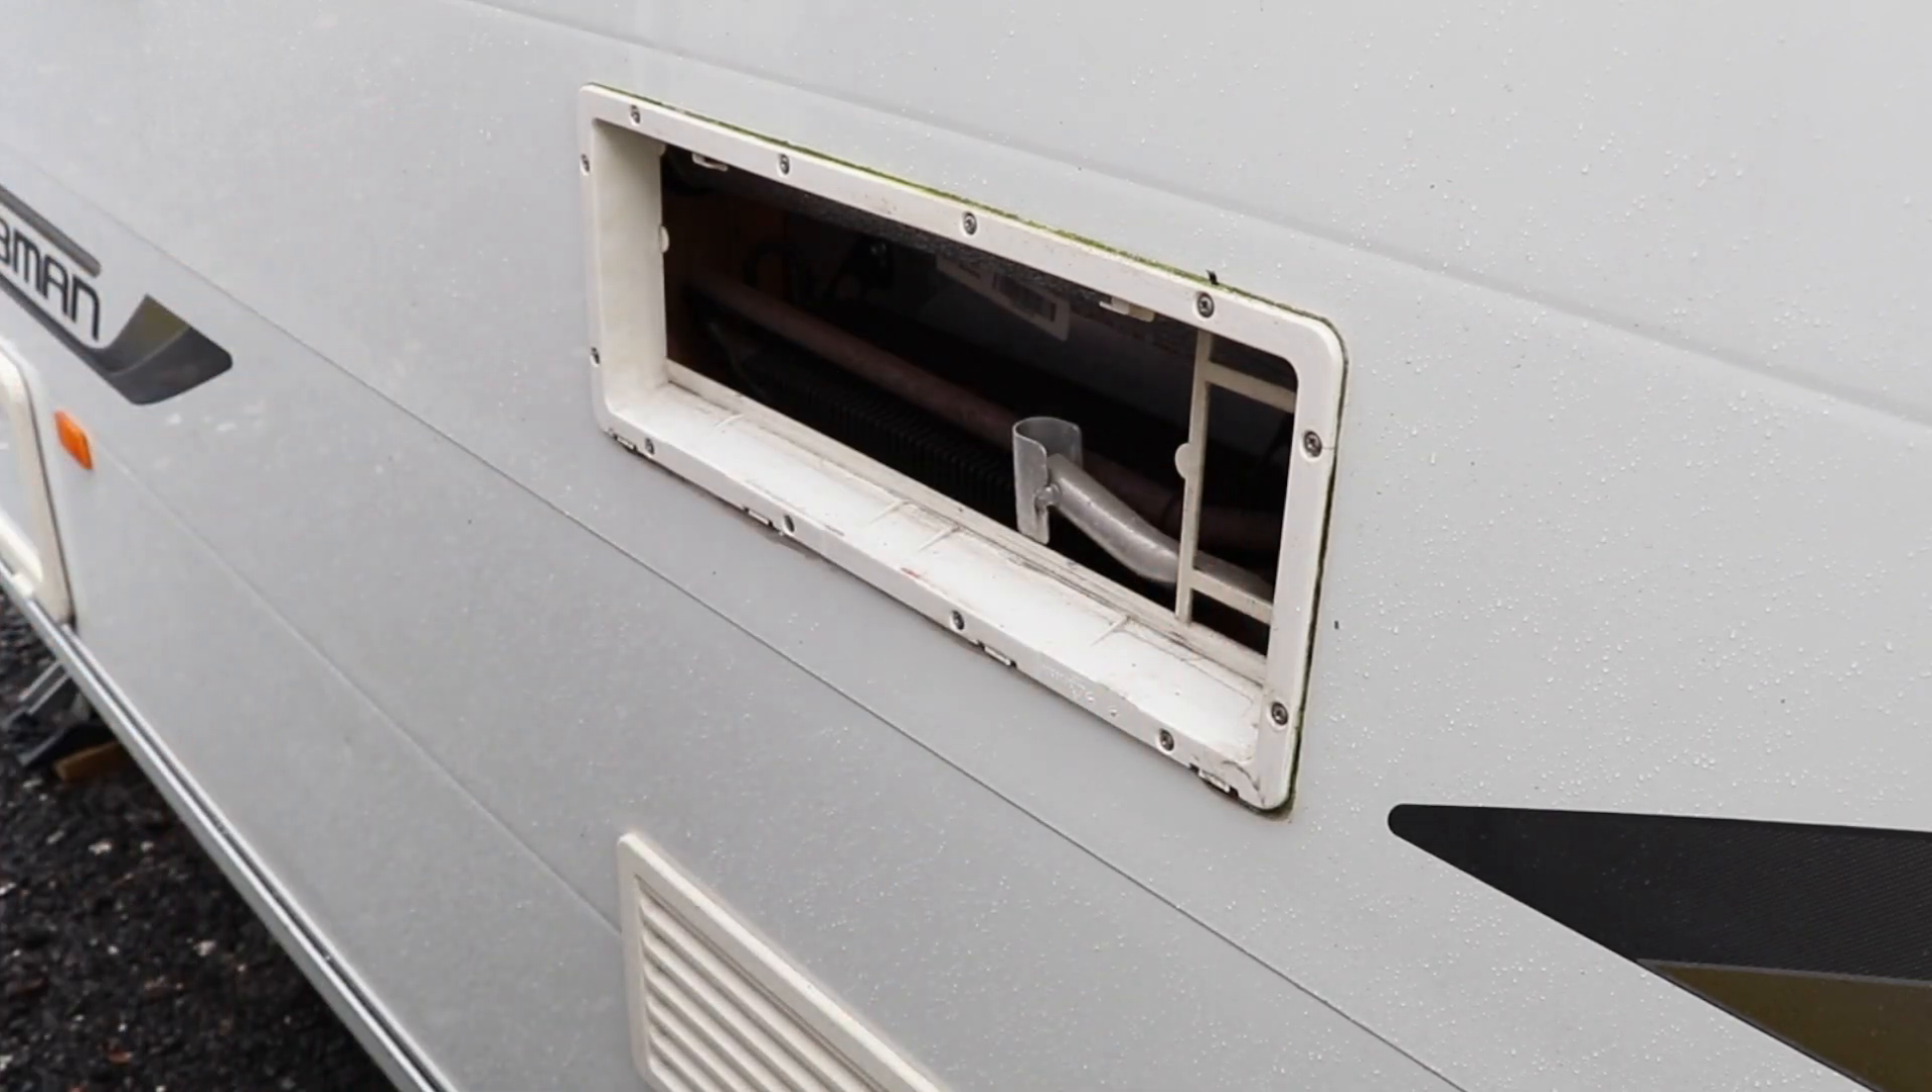Right with the grill now removed let's have a closer look inside the back of the fridge and we'll see what we can do to help here.